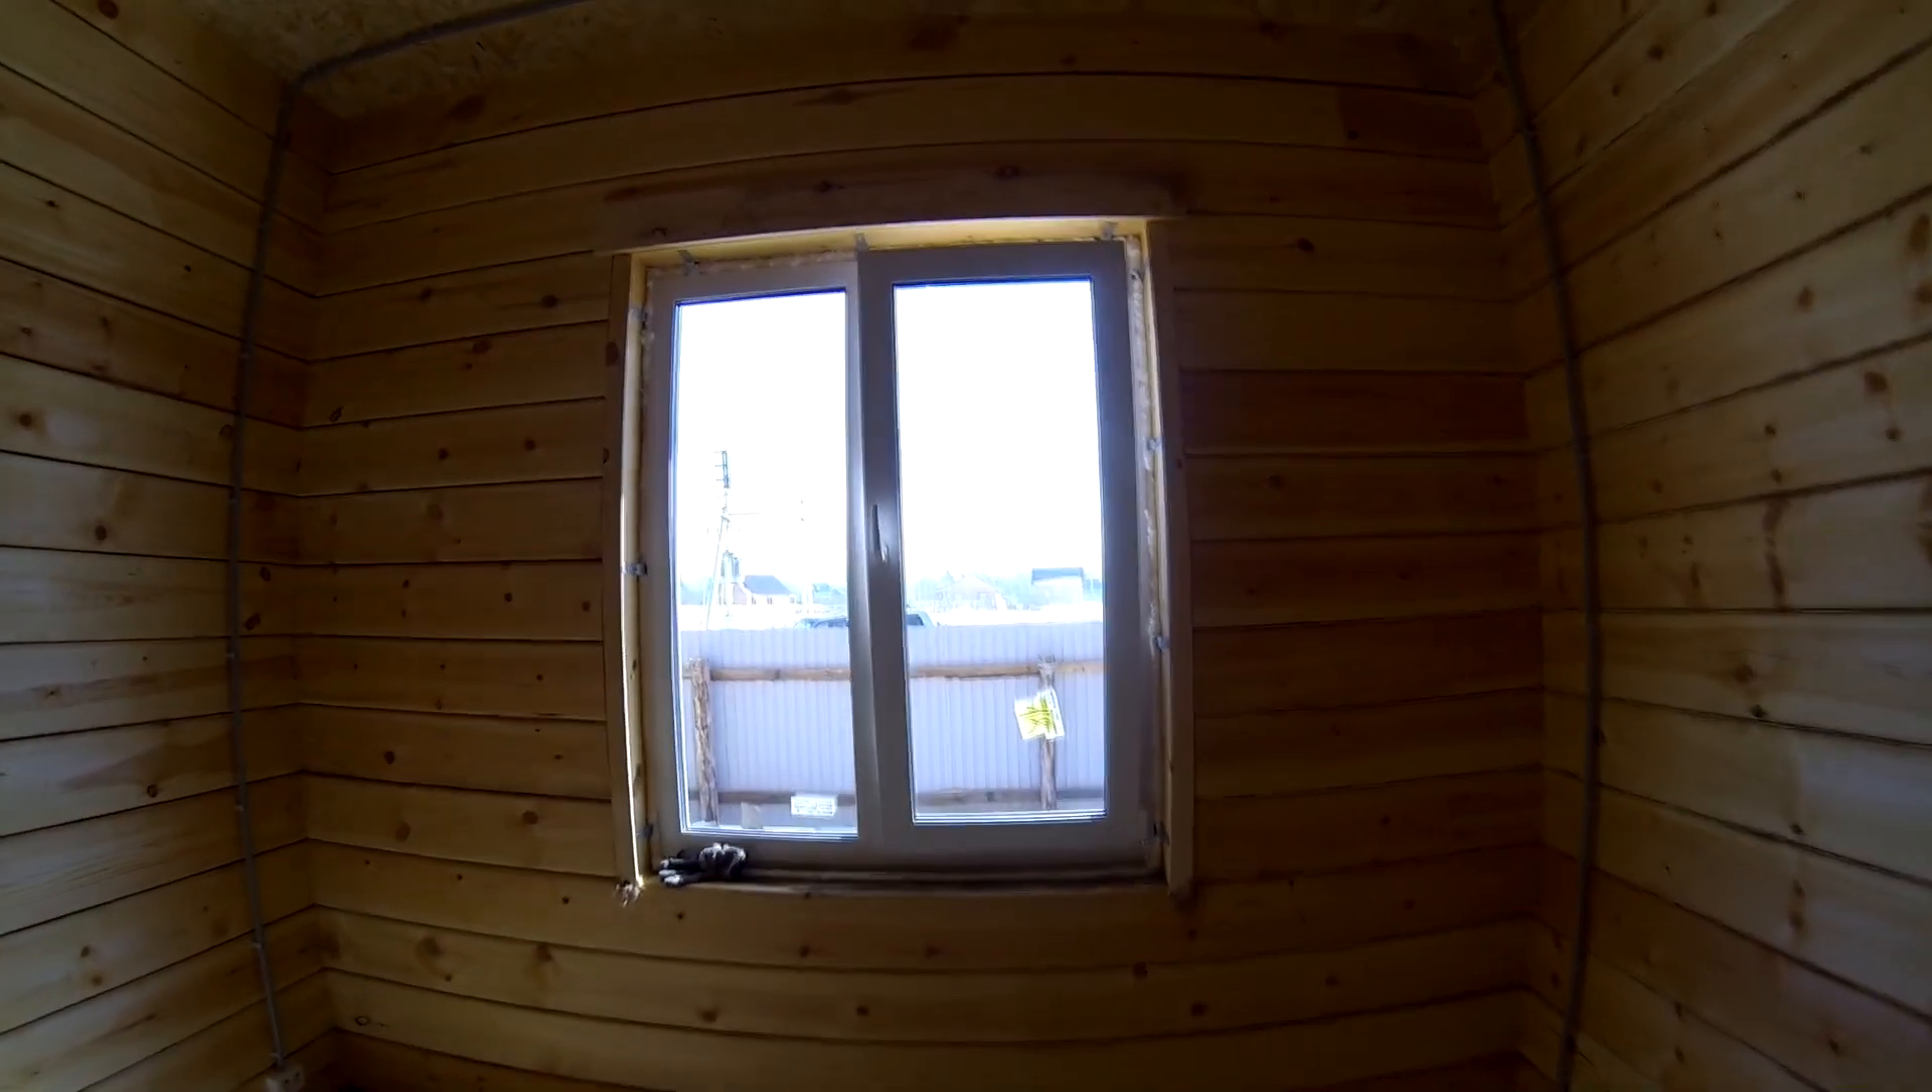Окна уже стоят на местах. Сейчас, в ближайшем будущем, будем делать откосы.